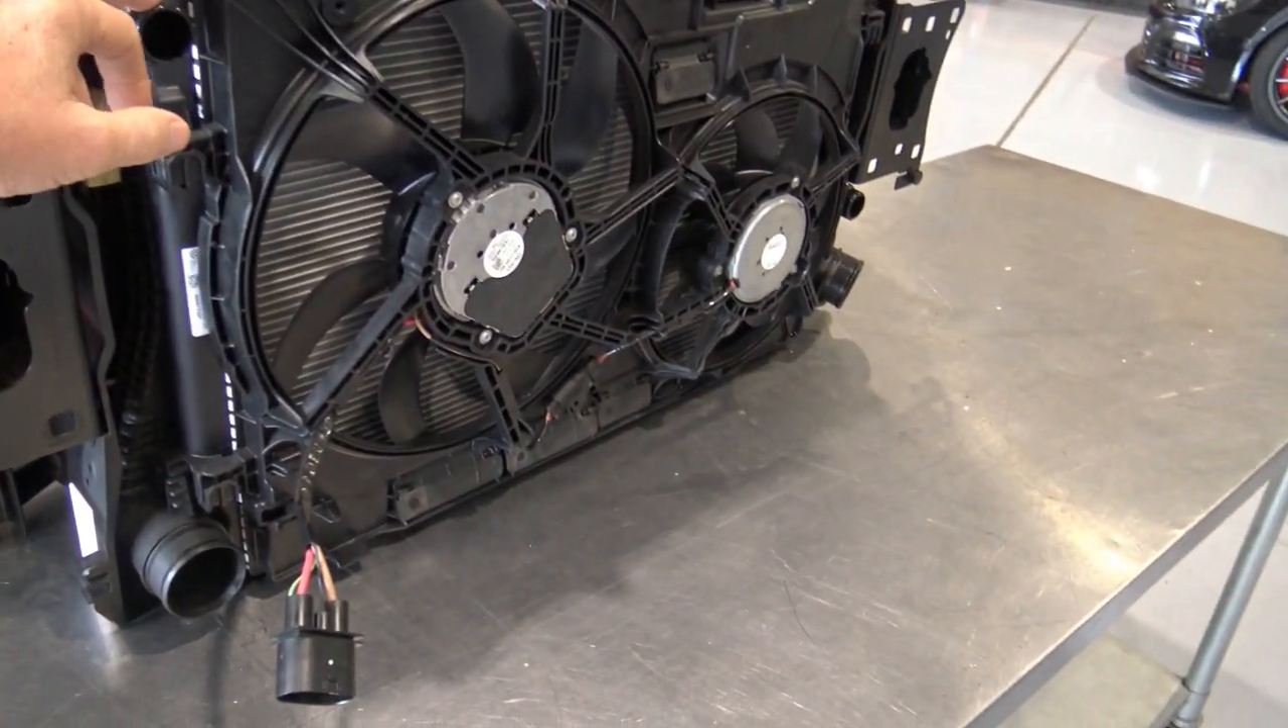Here is the radiator support panel off the front of the car.